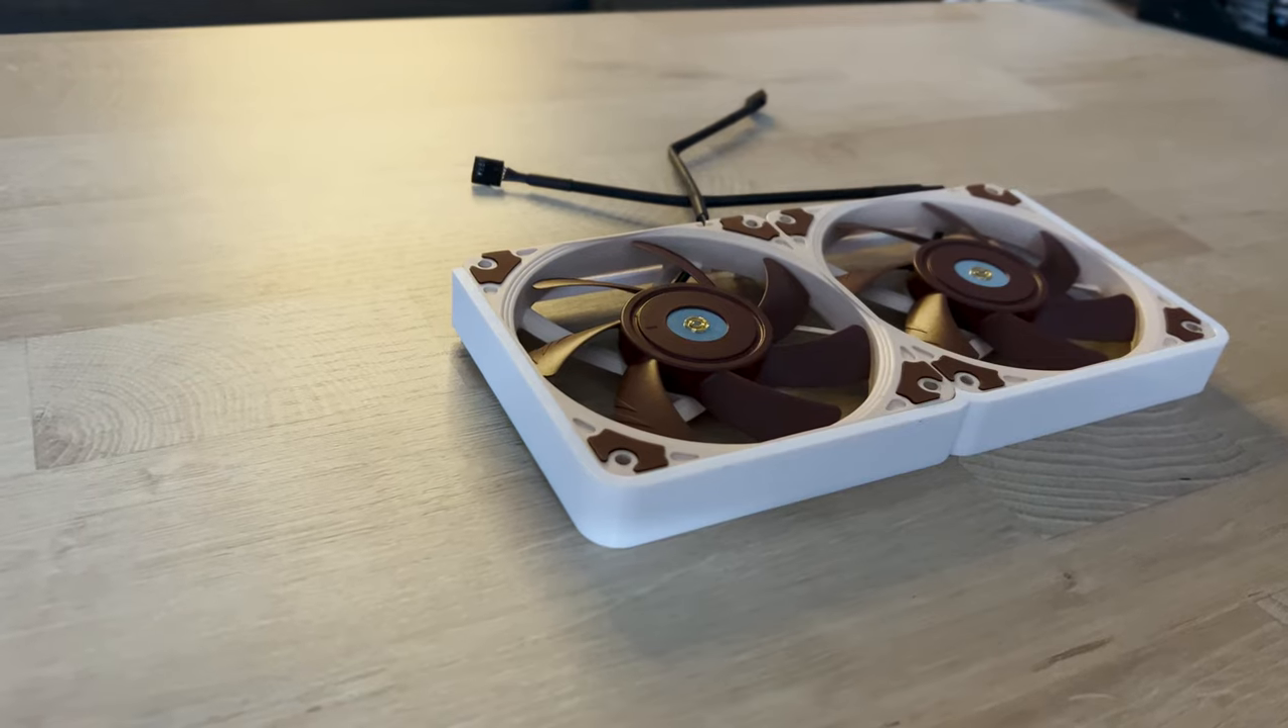As you can see I added a shroud to cover the fans.